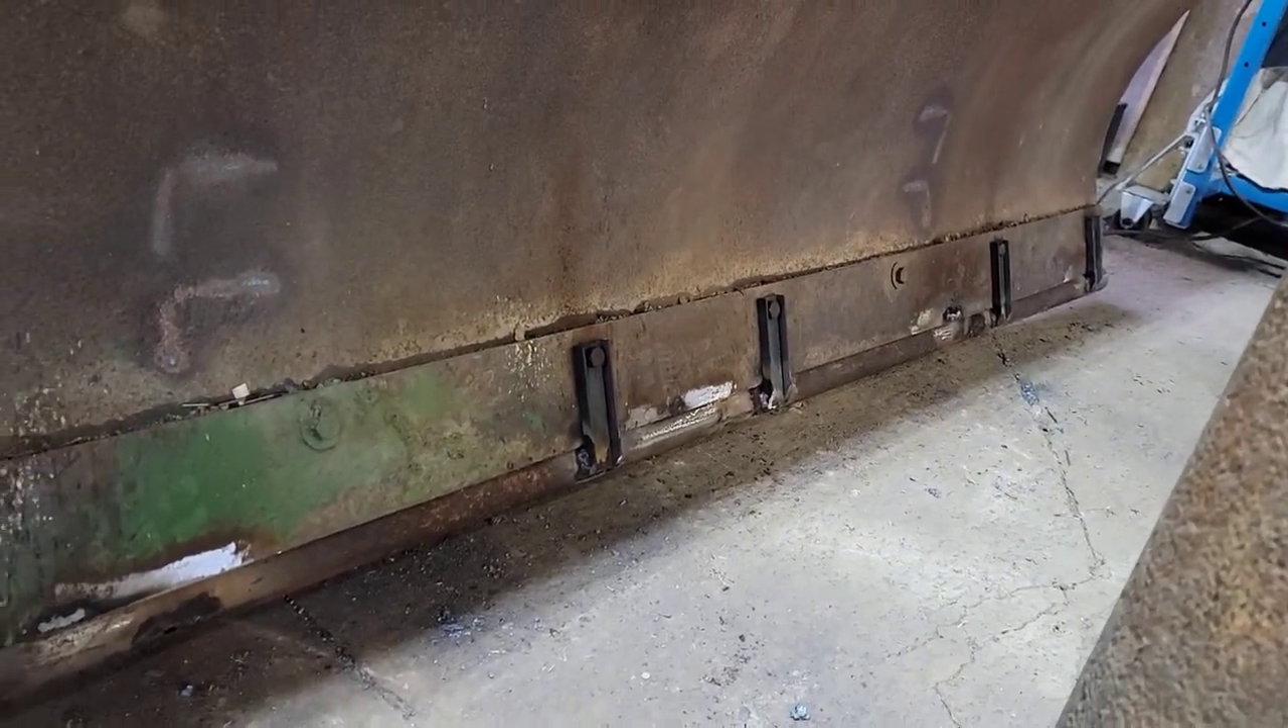You can see I just took some small pieces of C-channel and welded it right to the pipe, drilled holes in it, and bolted it to the cutting edge.